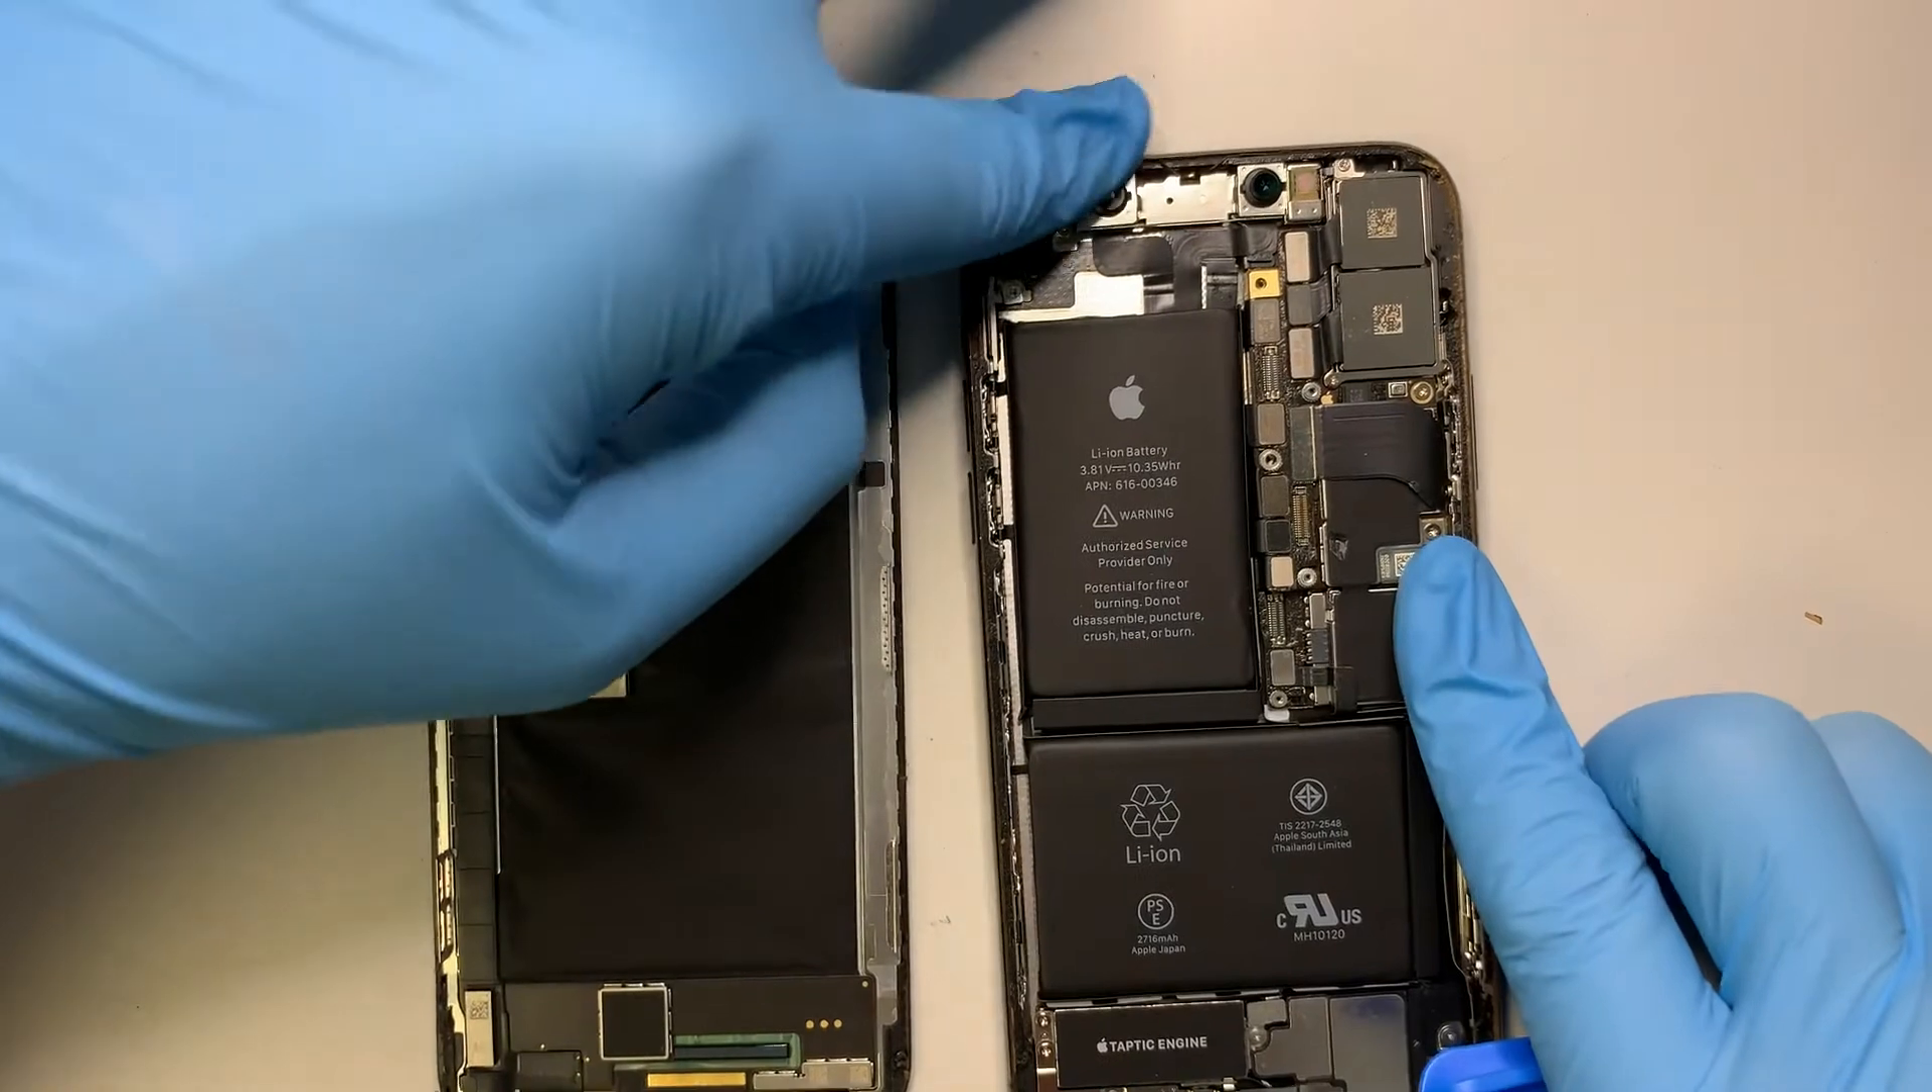So at this point here, pretty much you have the screen detached from the phone.